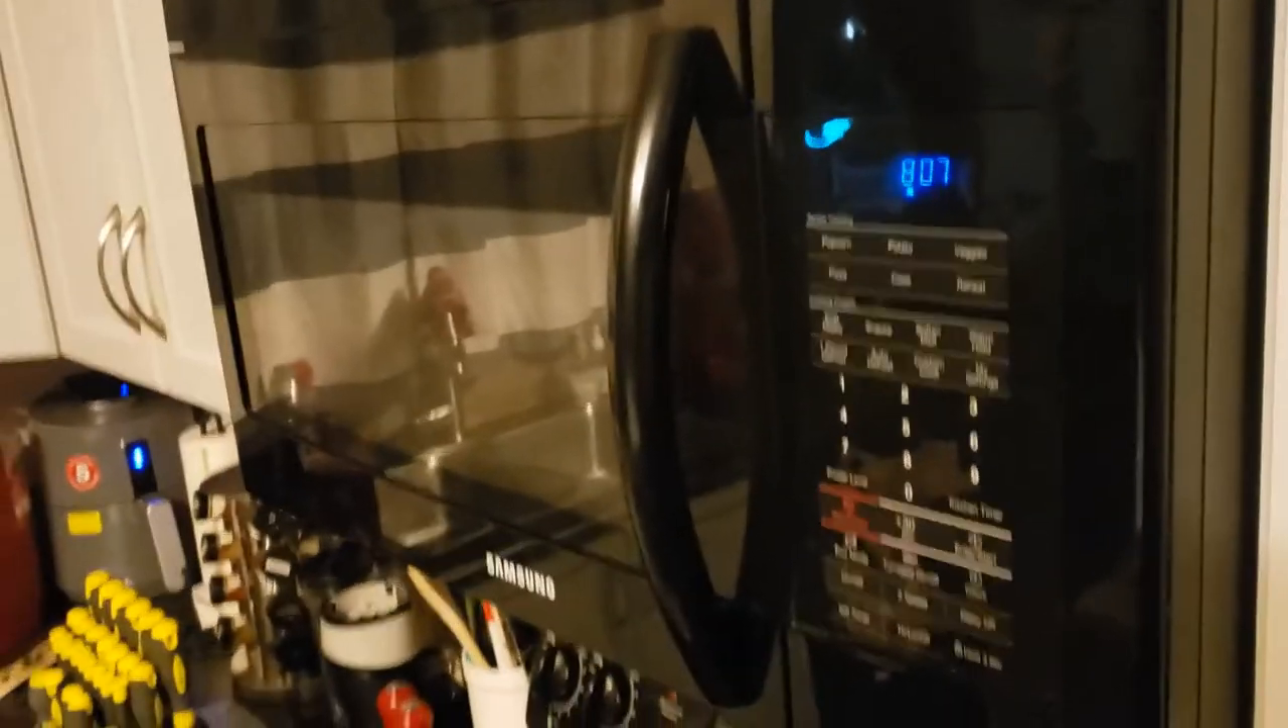Okay so that's it guys handle is on and ah even works.